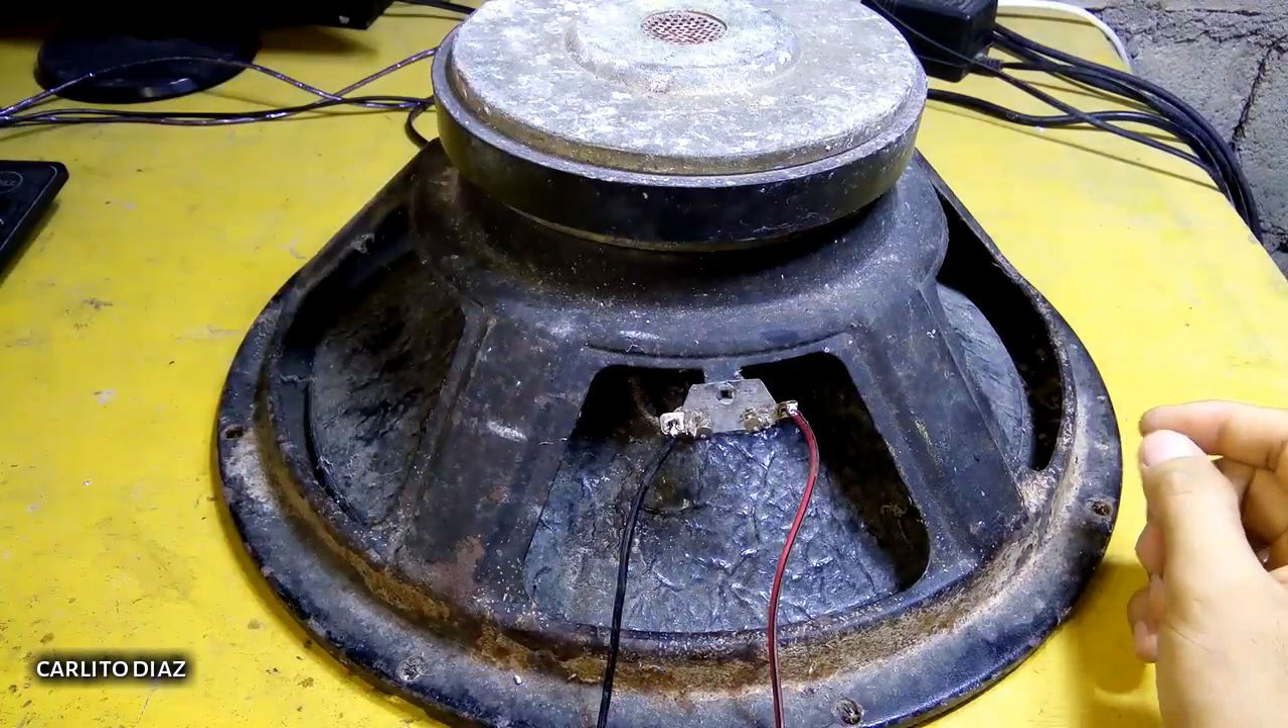So, nalagyan na natin yung wire guys.